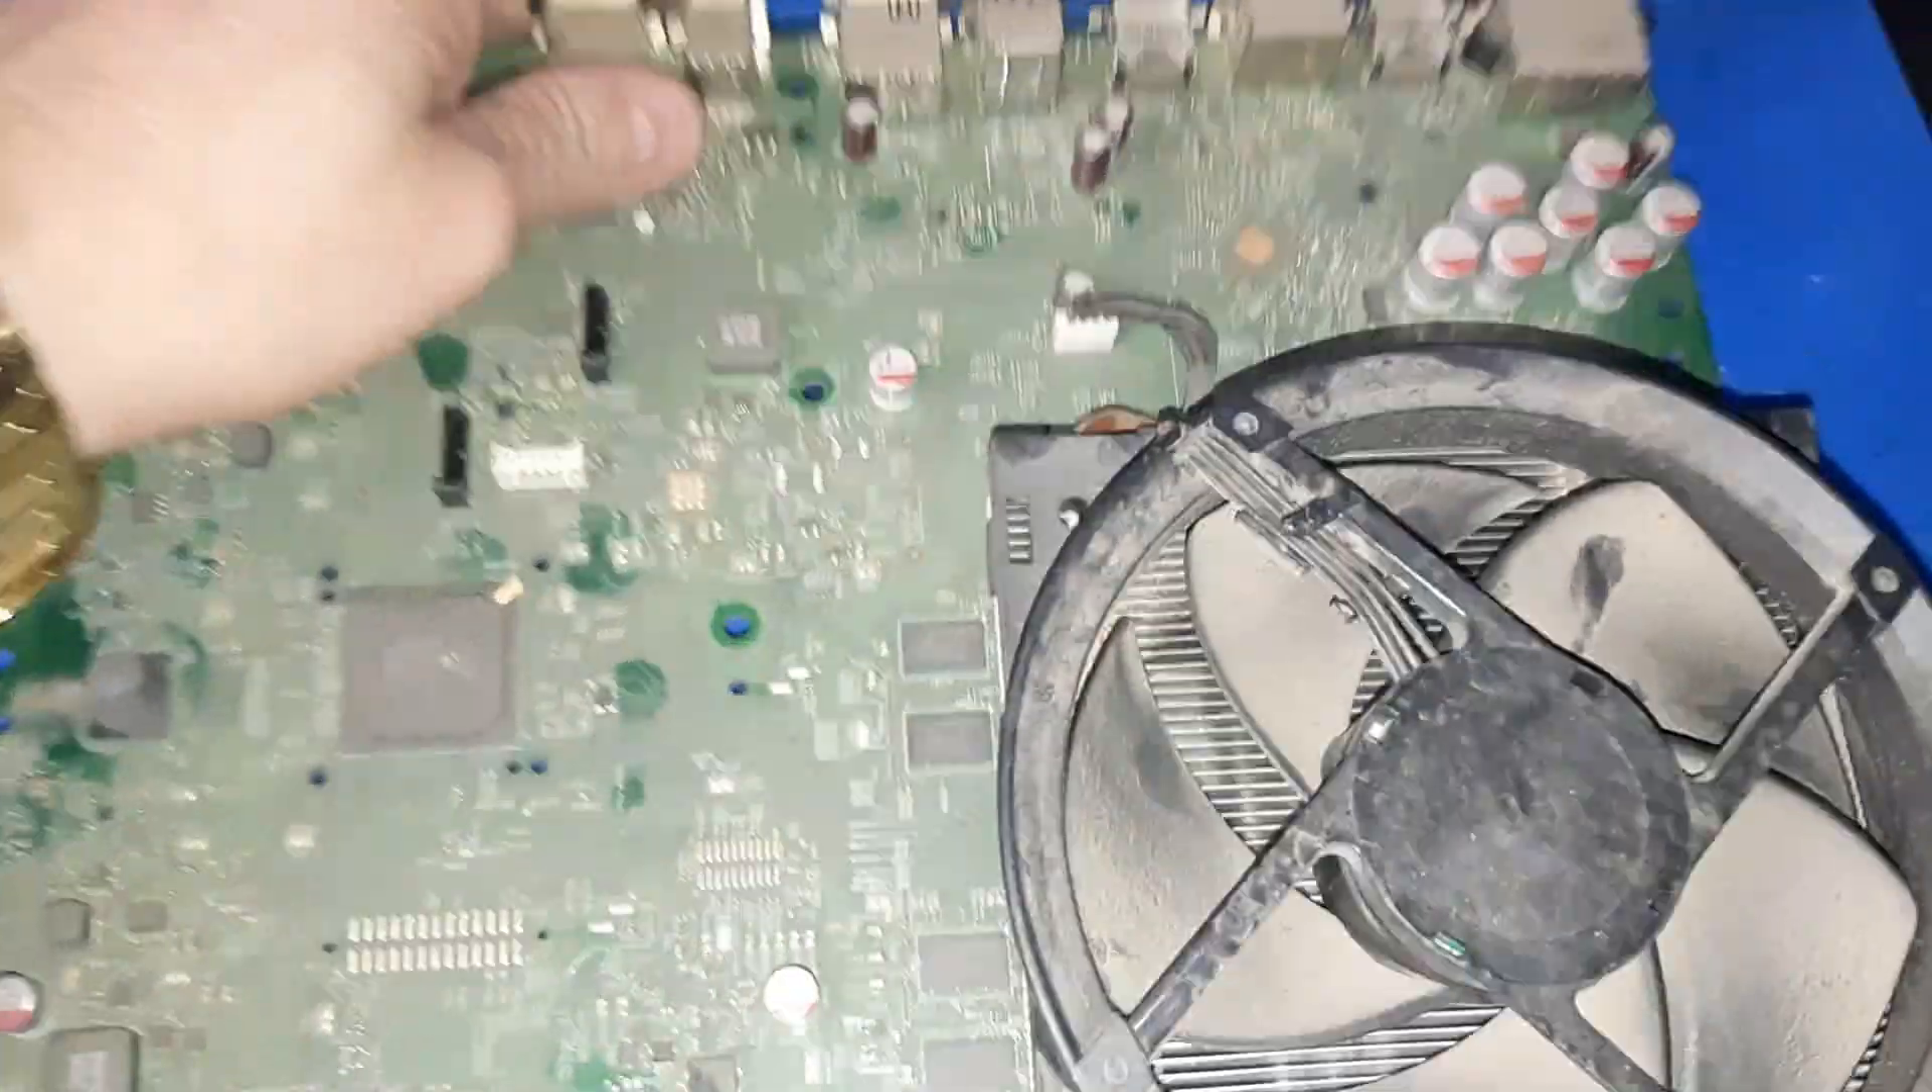We have the board out now and it is a little dusty to say the least.